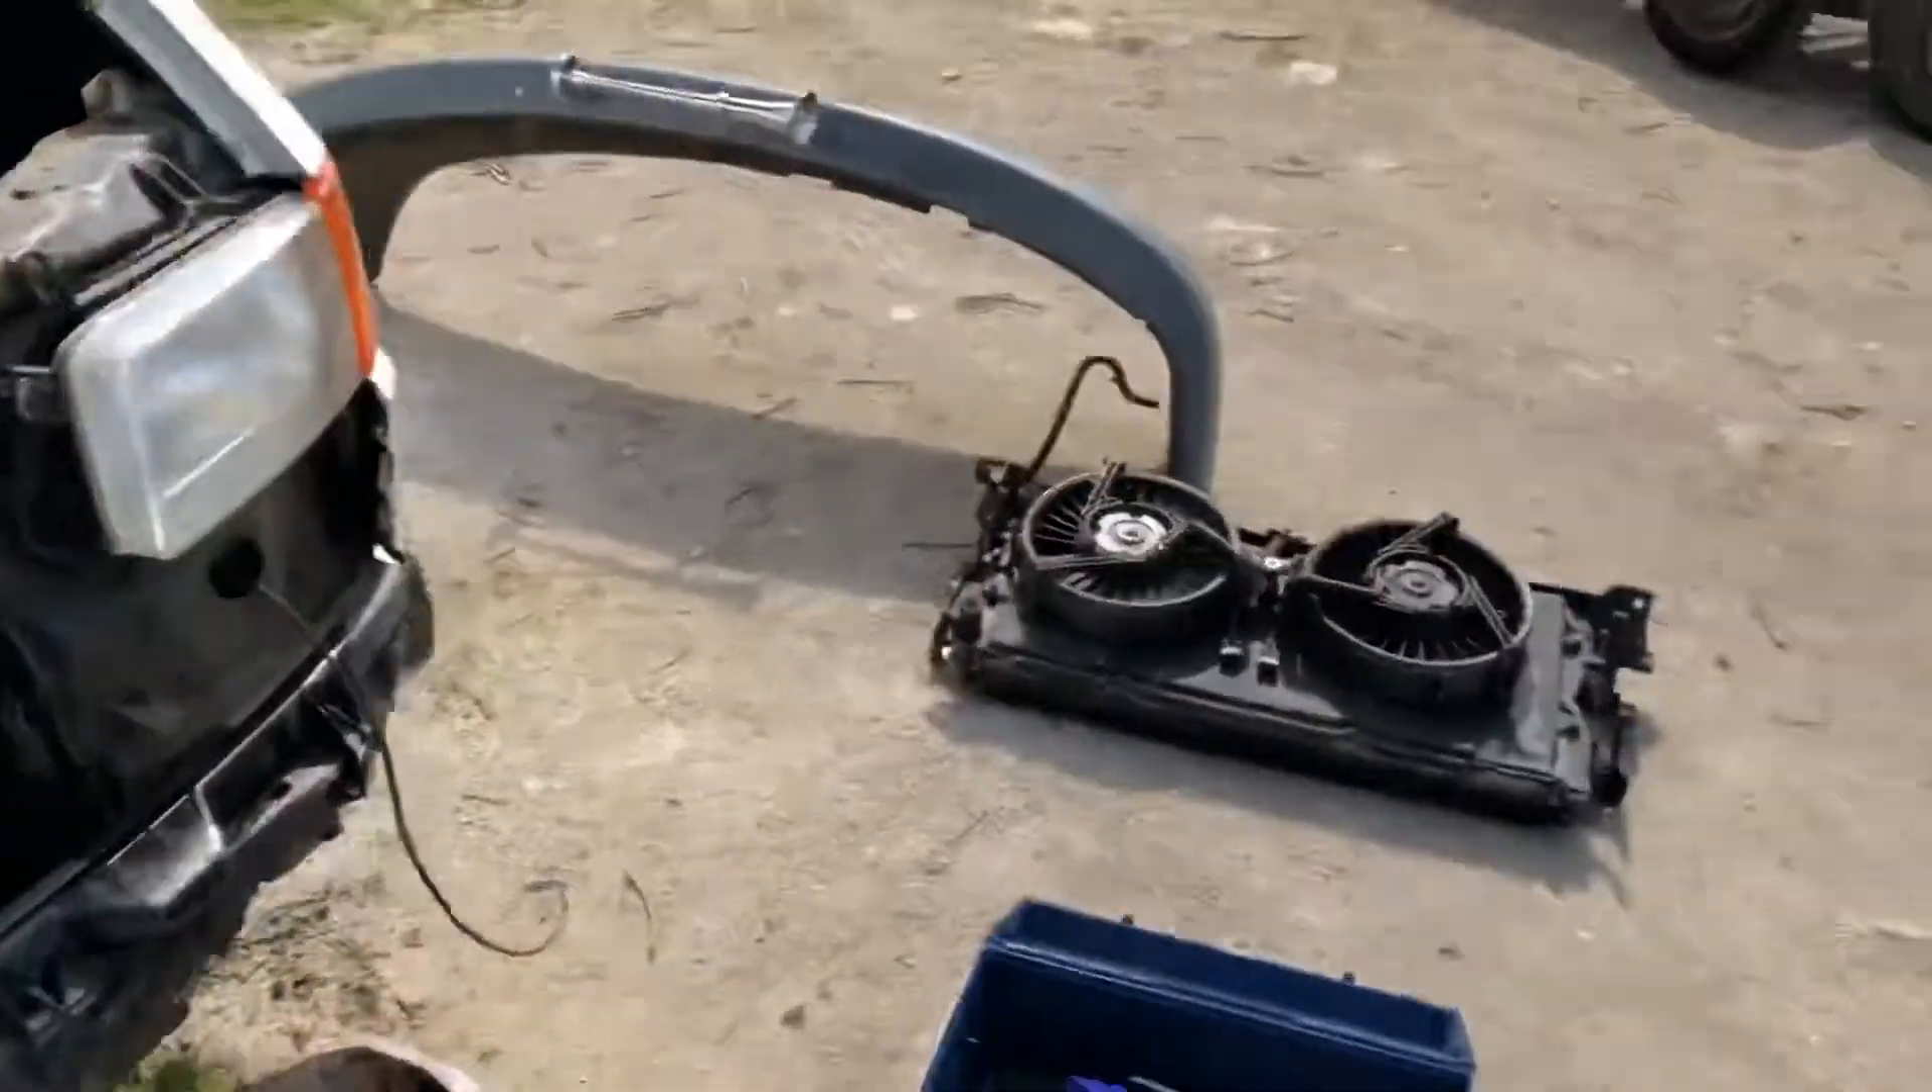As you can now see I've got the front end stripped off.